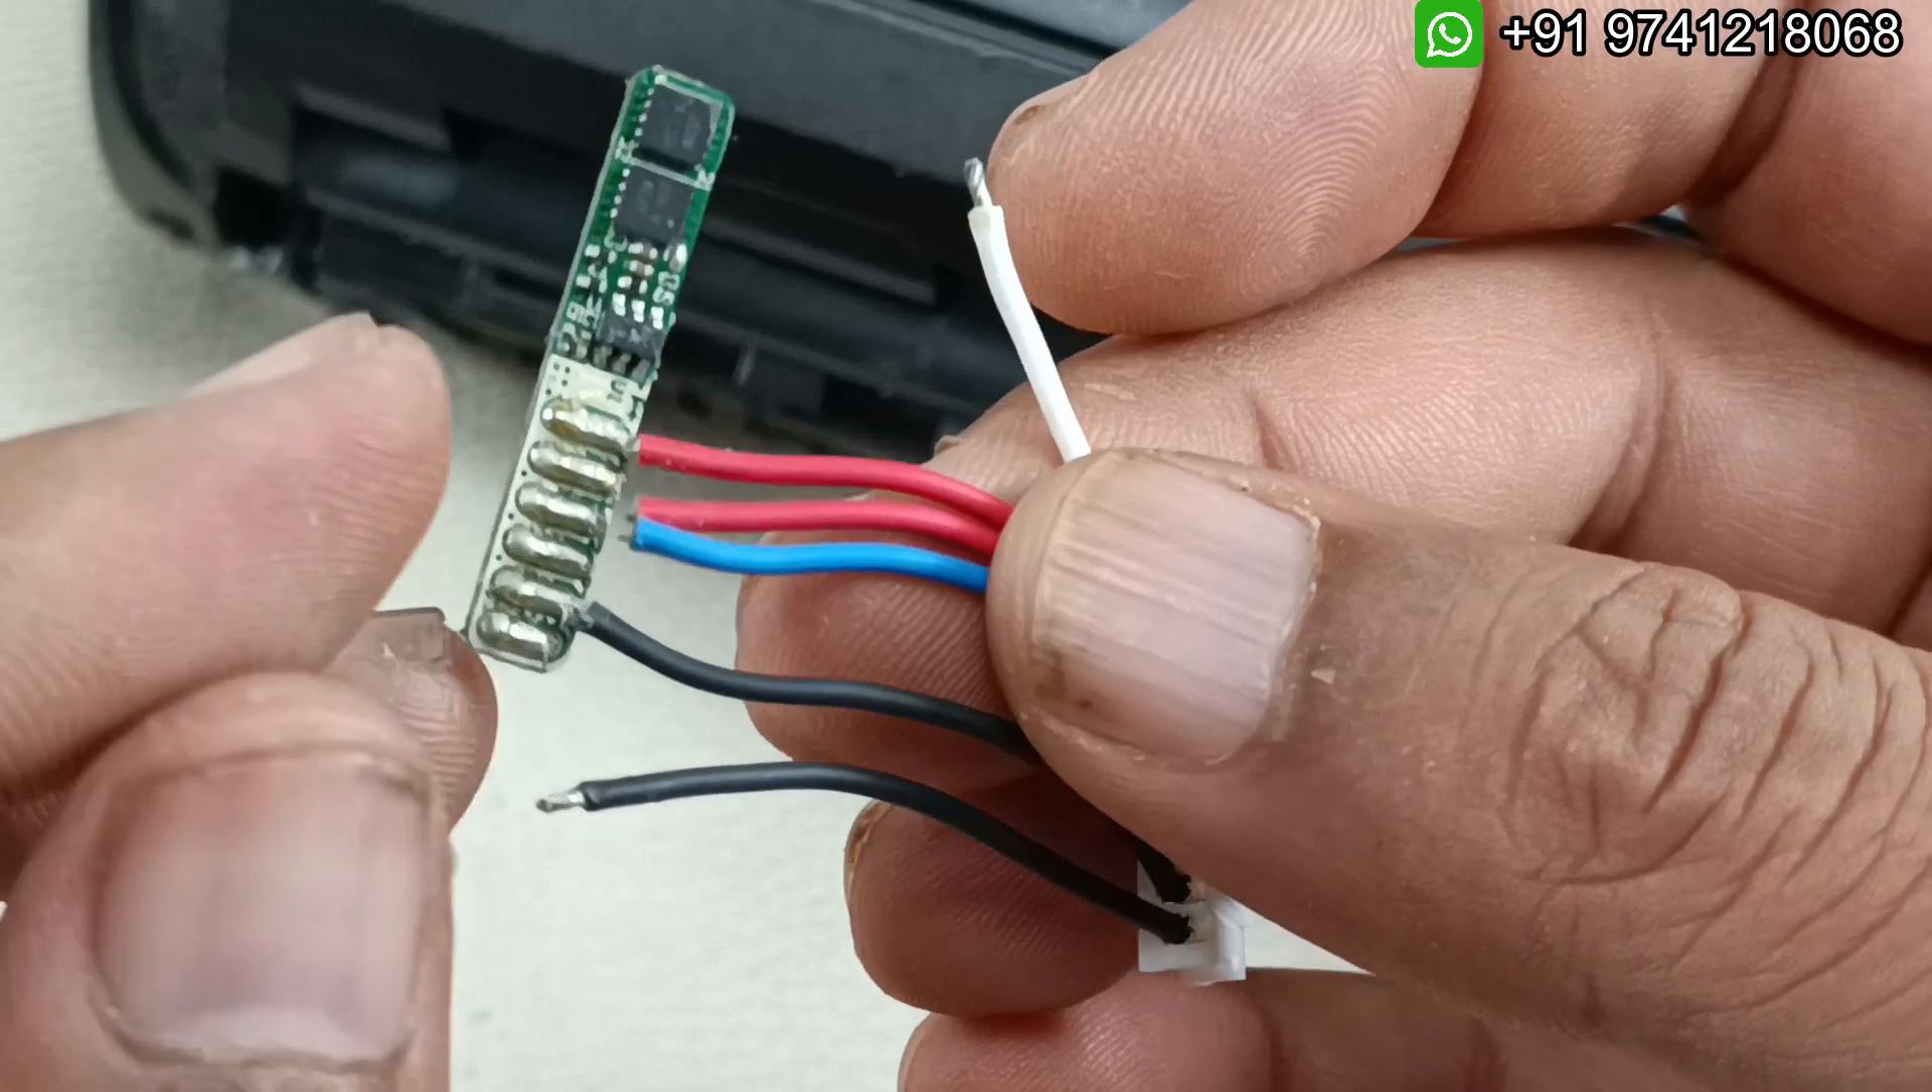All these four wires has been broken actually so i have to solder all this.